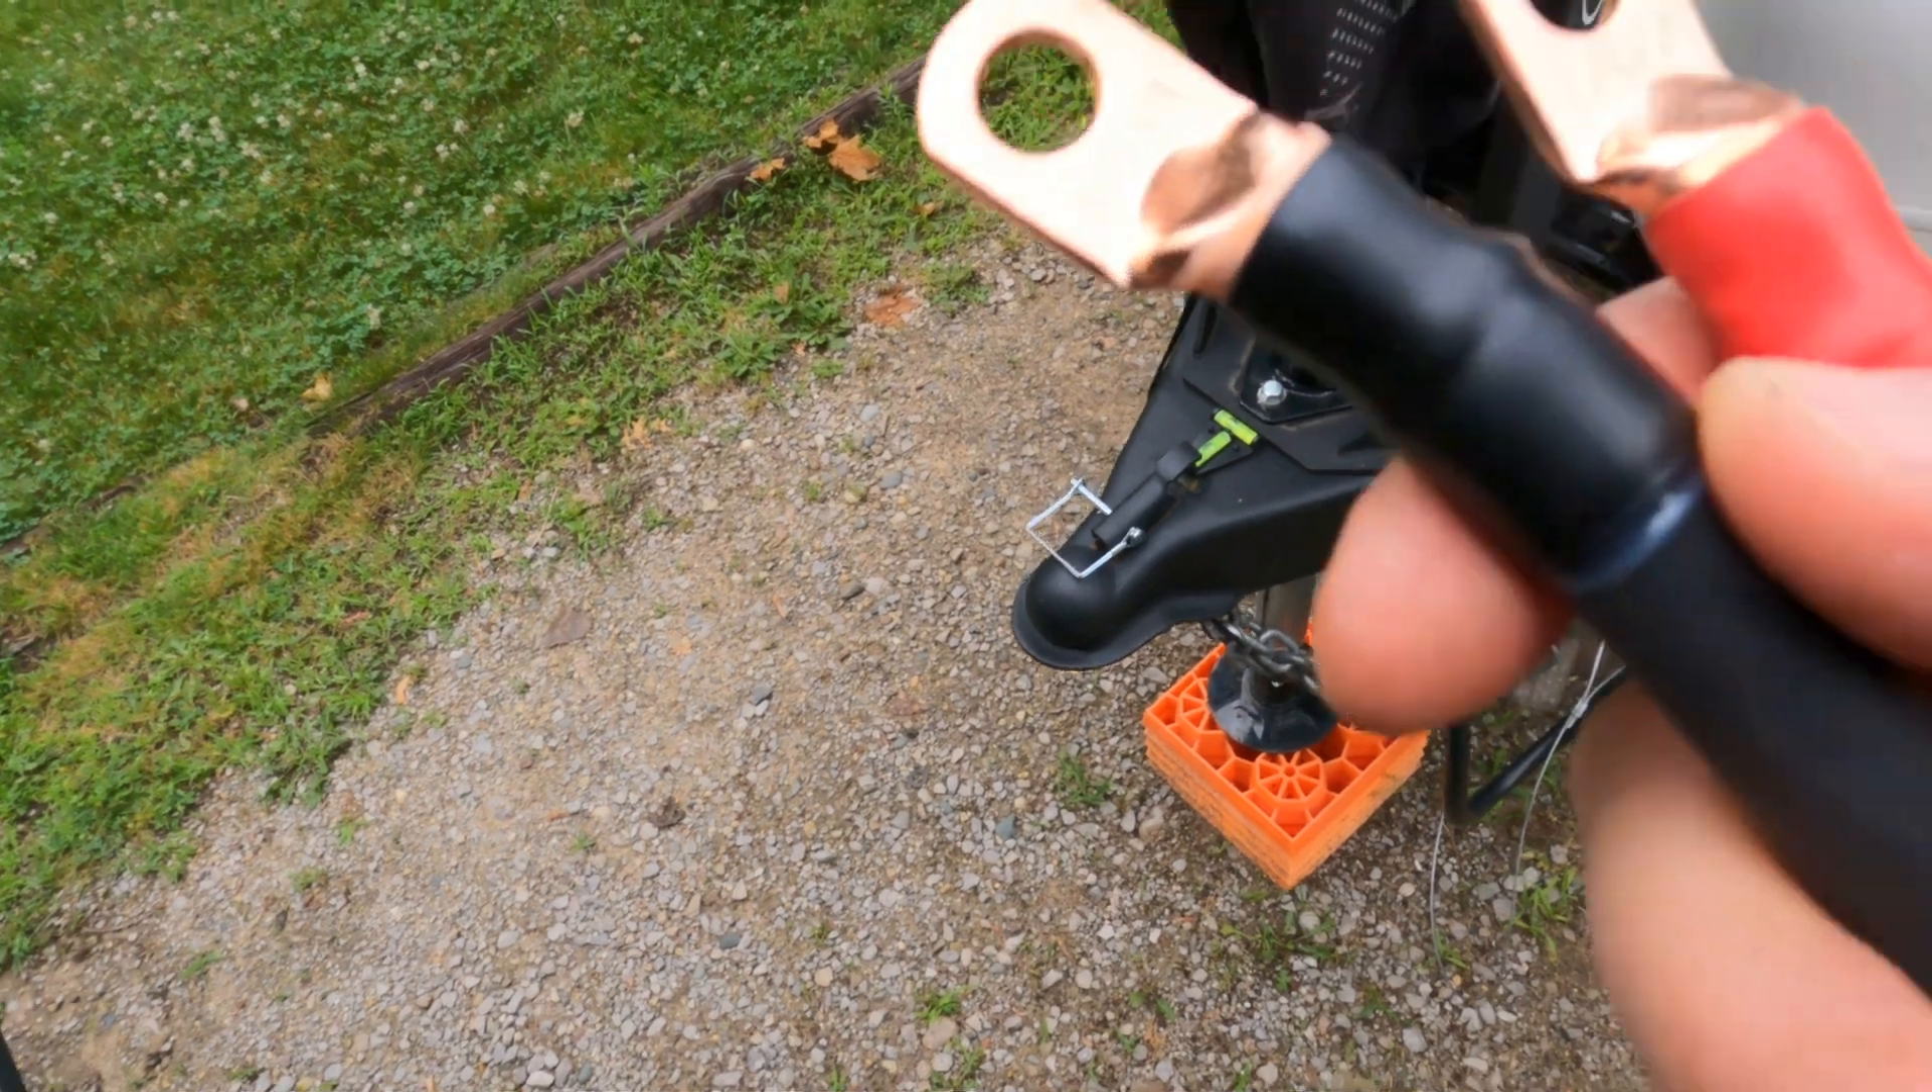All right so i have all my heat shrink set in place and shrunk onto the cables.